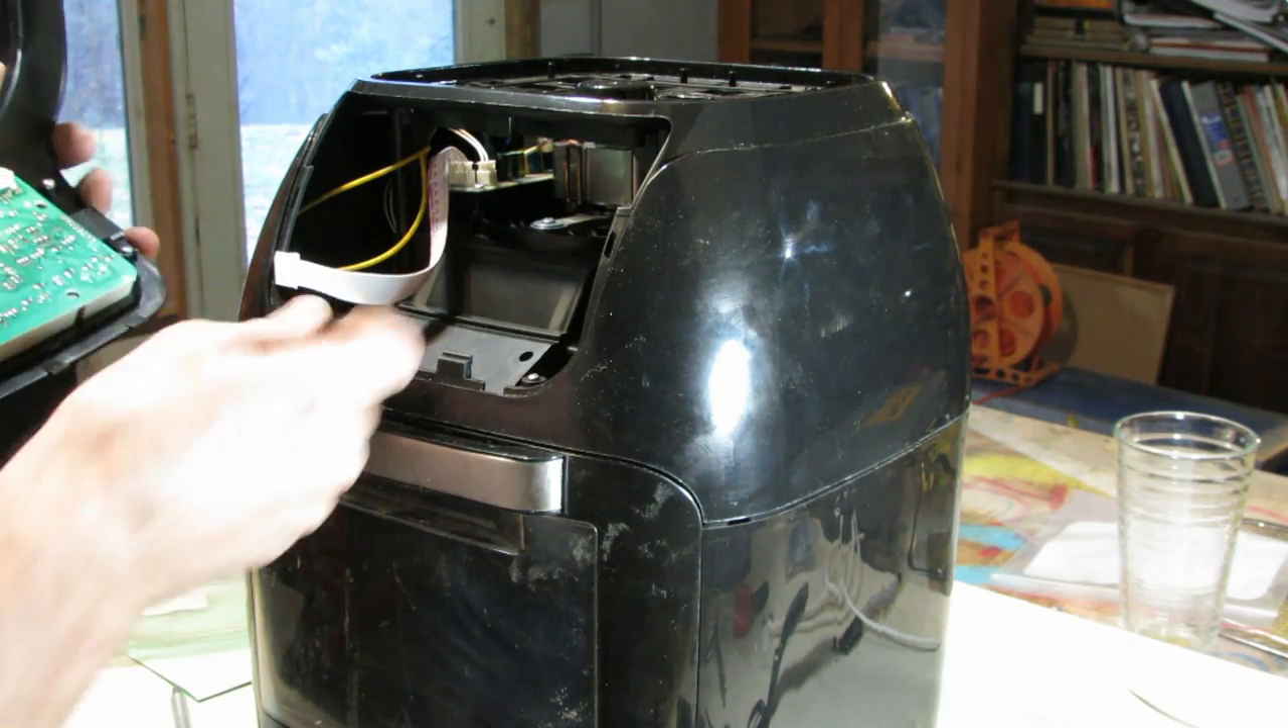Now I'm down to the point now where all I have to do is connect my ribbon cable.